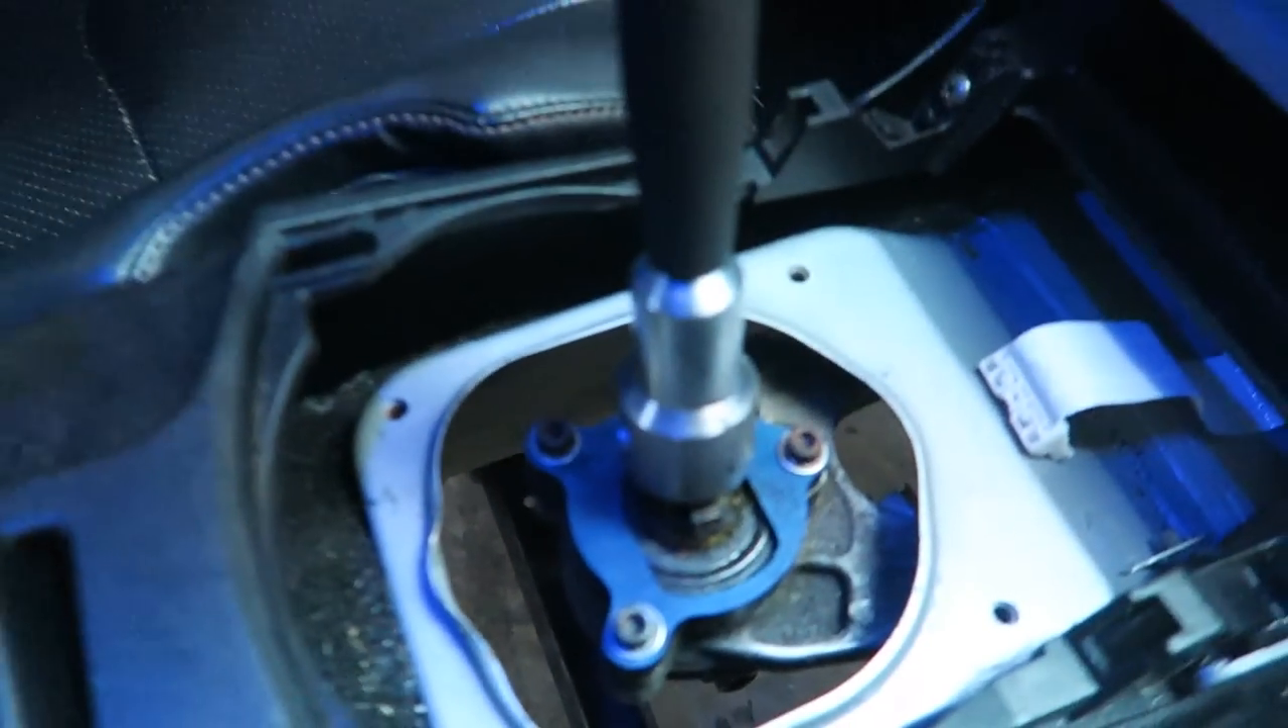Up here i got the shifter all back in.